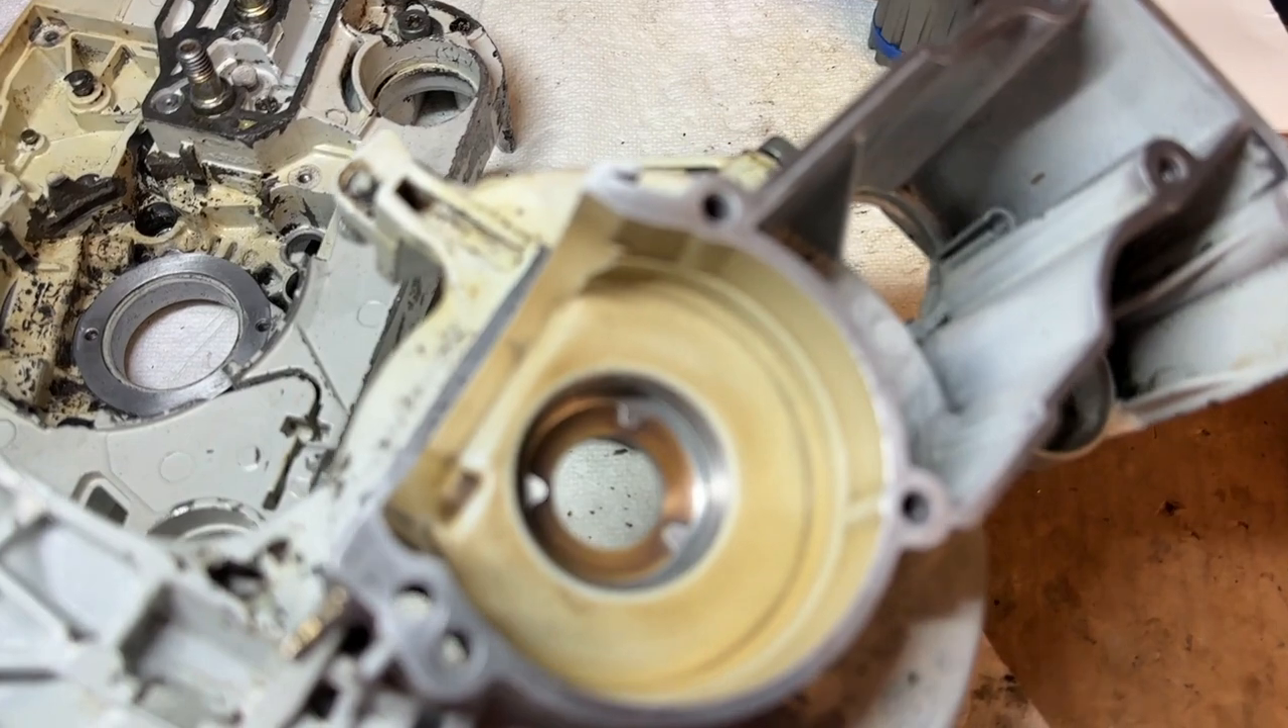So we've got the cases broken down, cleaned up some of the really gunky stuff.